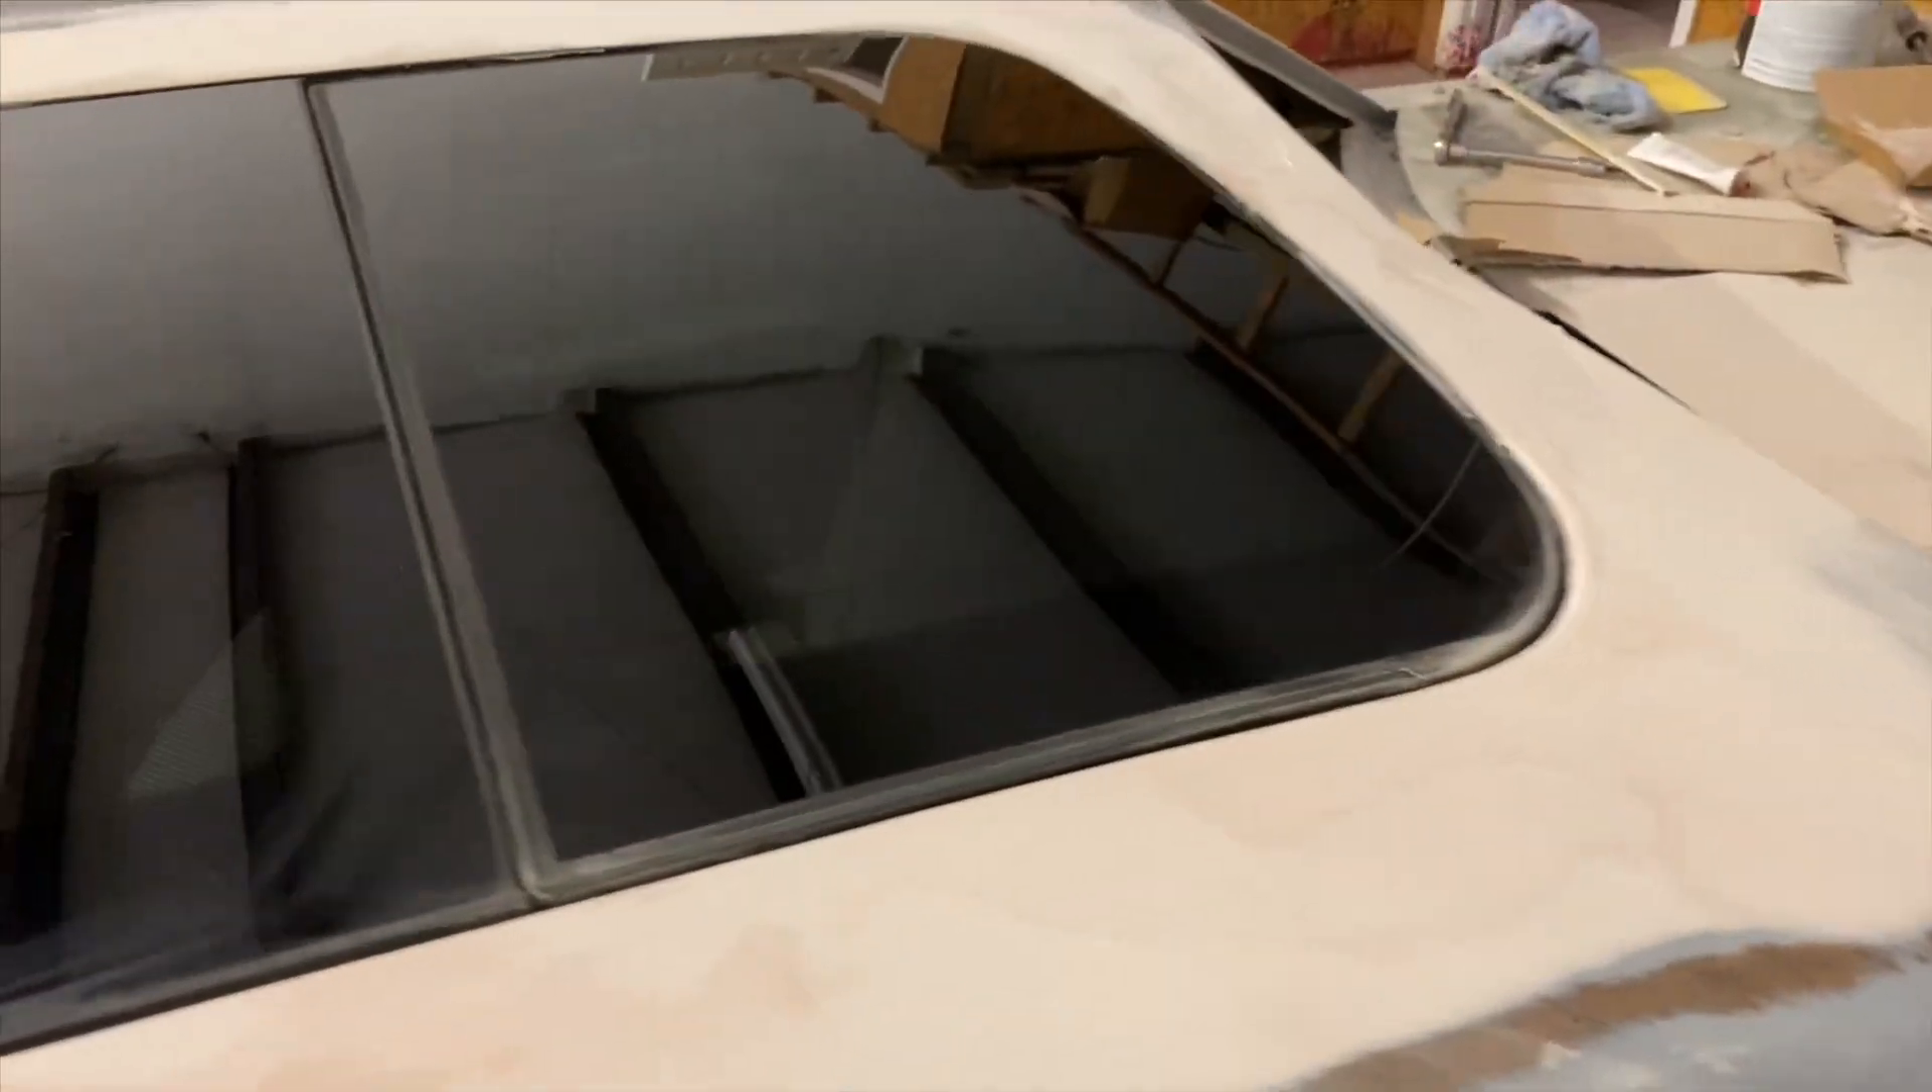Bam, there you go. Panoramic roof in here. And I tell you, this thing bolted up perfectly. It bolted up with no problems.